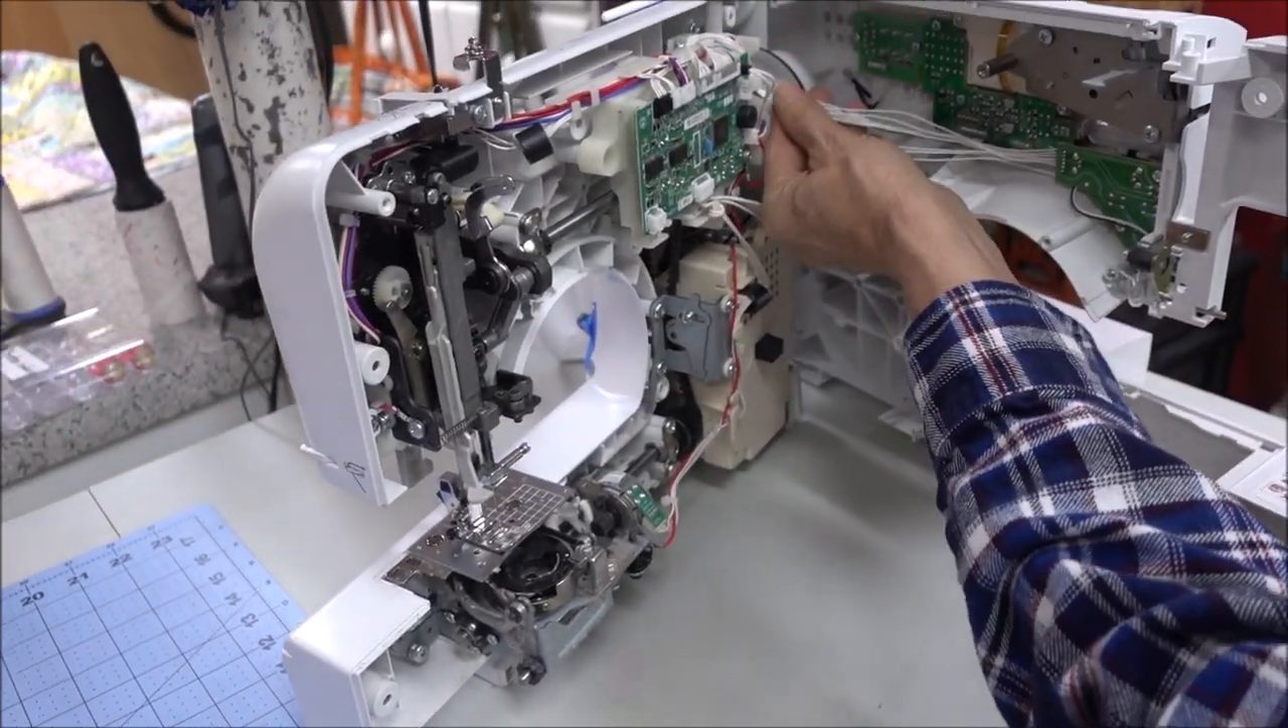Okay so we split the case and there's this bundle of wires that loops around behind this clip.